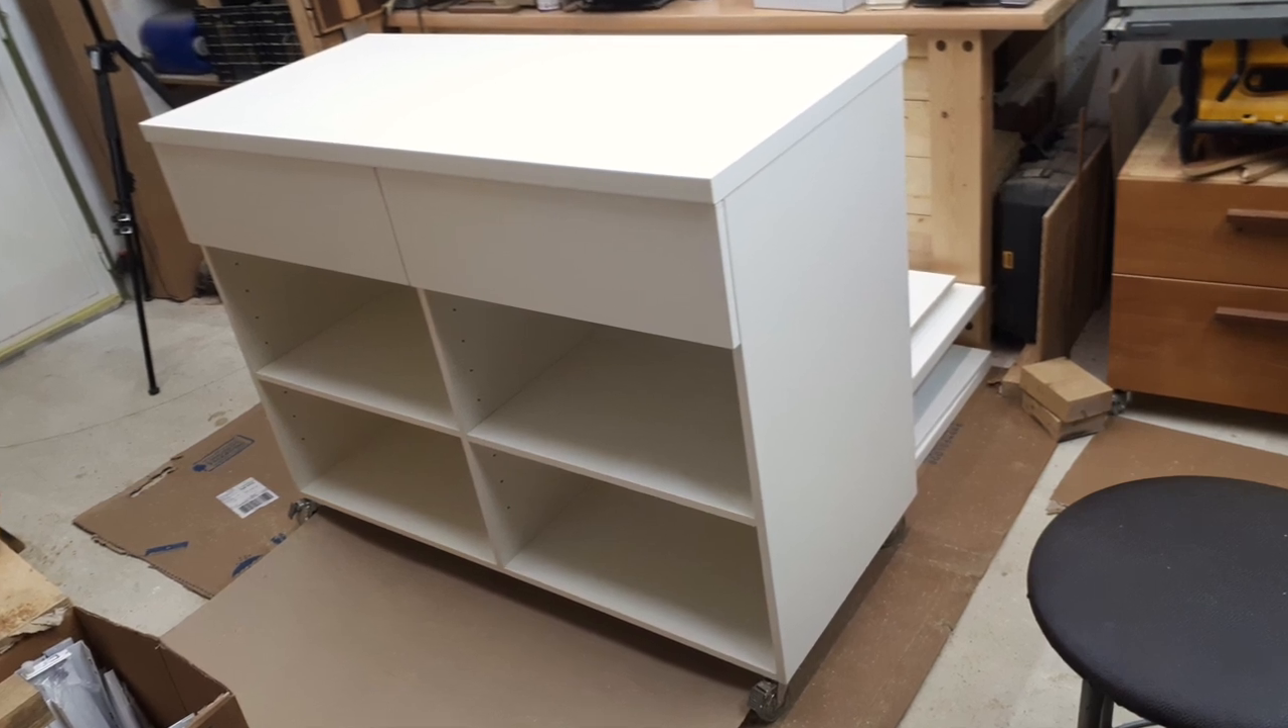There I put the shelves in place everything fits fantastically just reference from the bottom and it came out perfect.